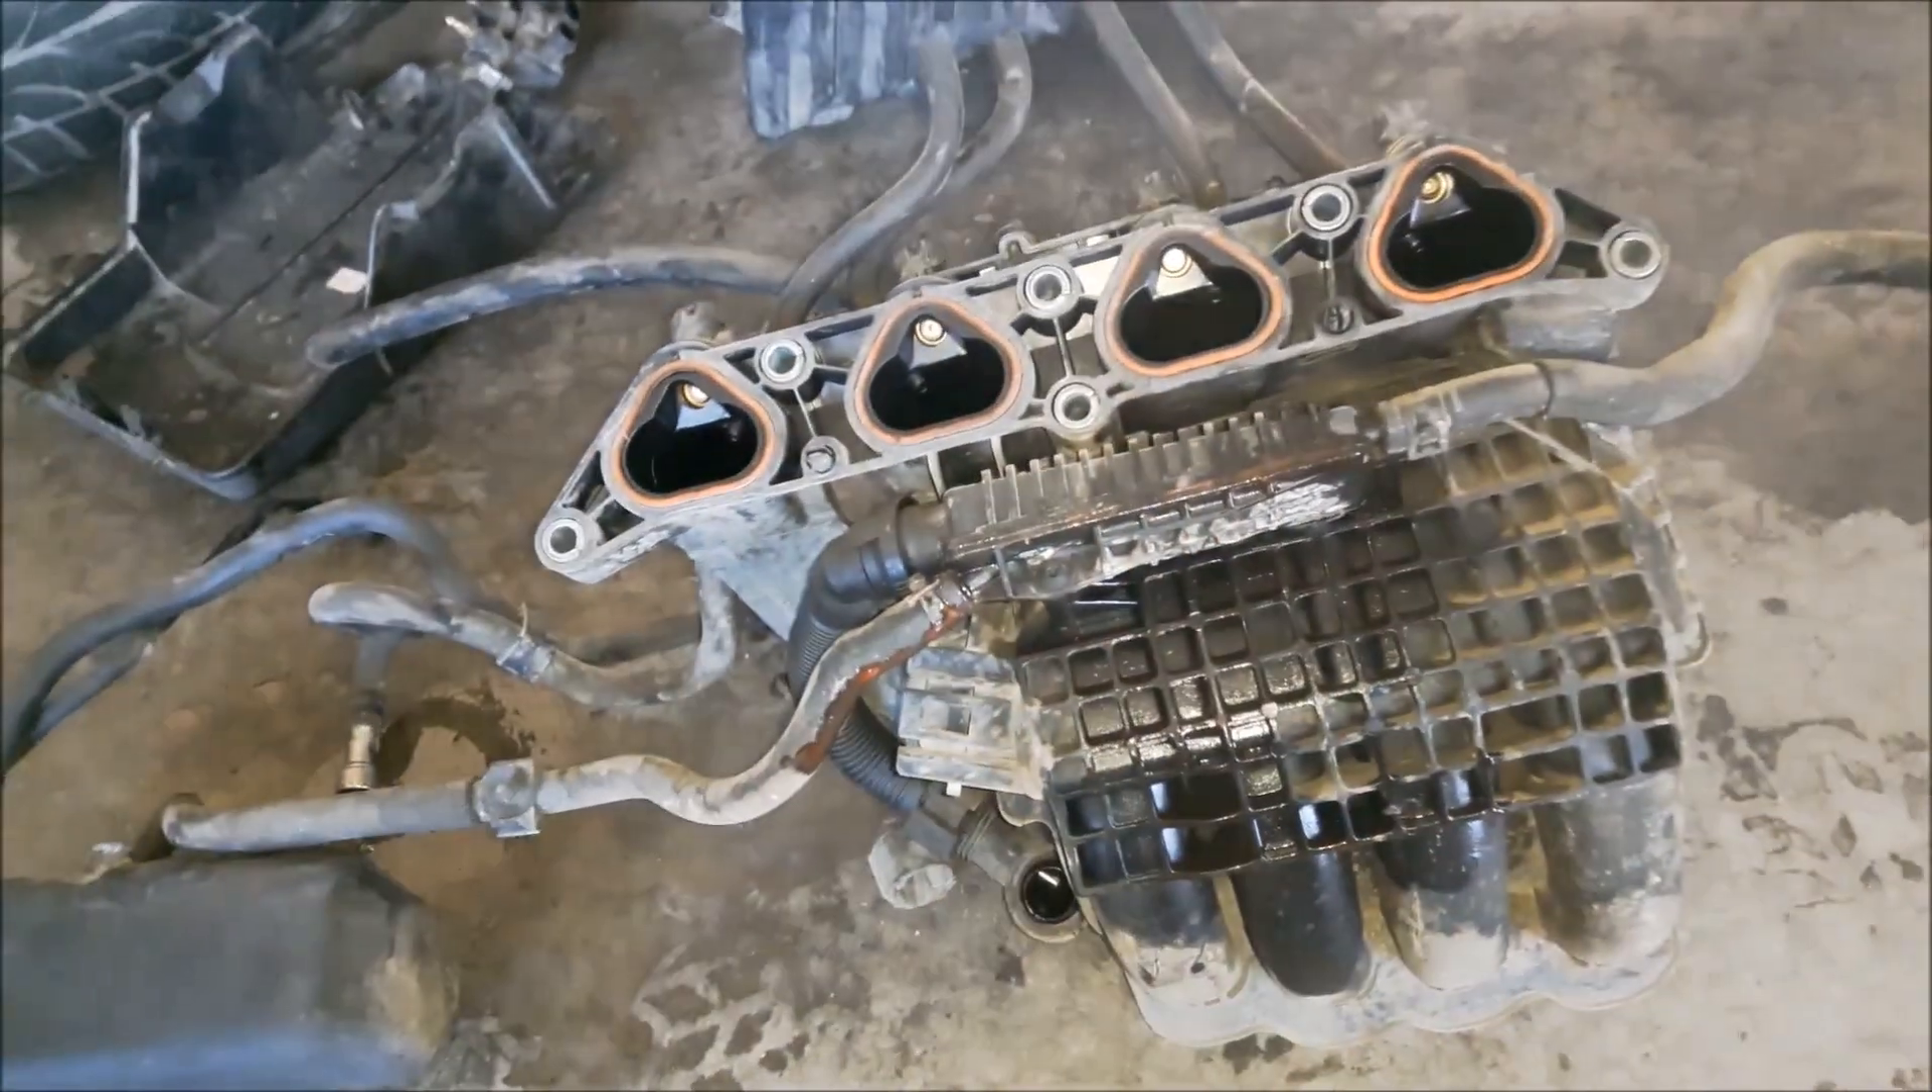I have removed the inlet manifold, now we can see much more easier.